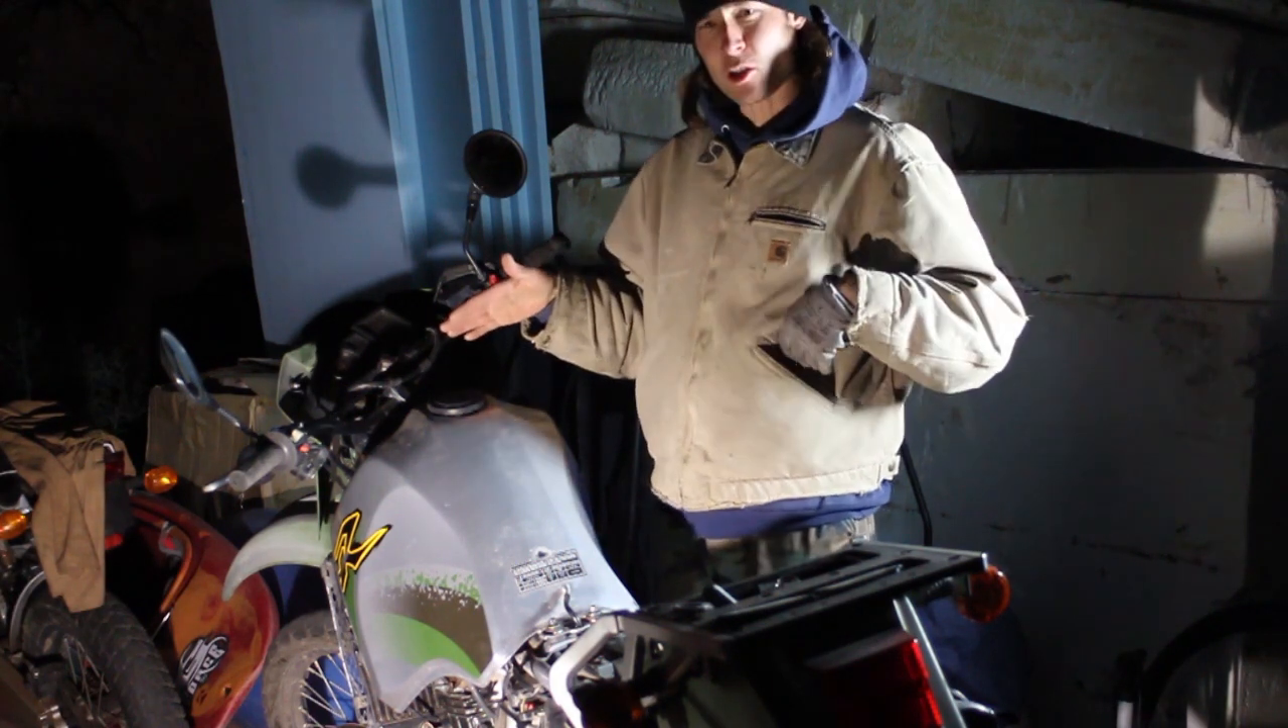There she is we got the gas tank on.